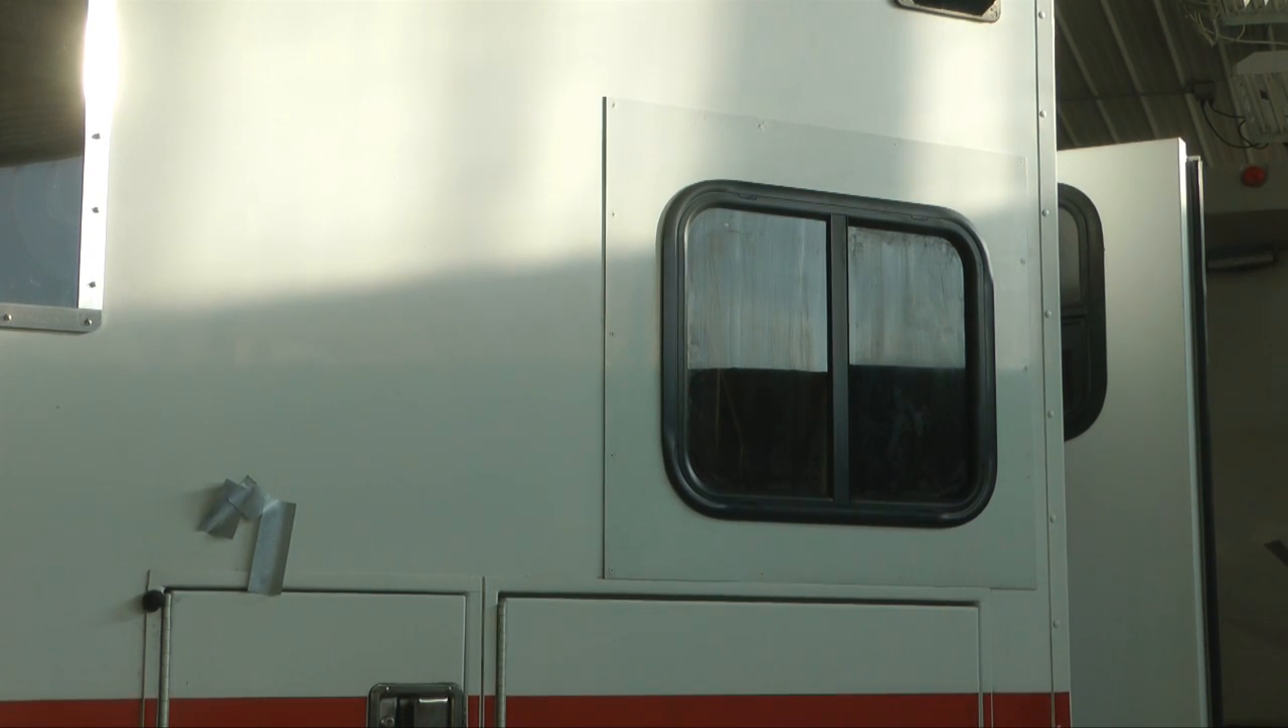I cut a hole and installed a sliding screened window, and that worked out very nicely.